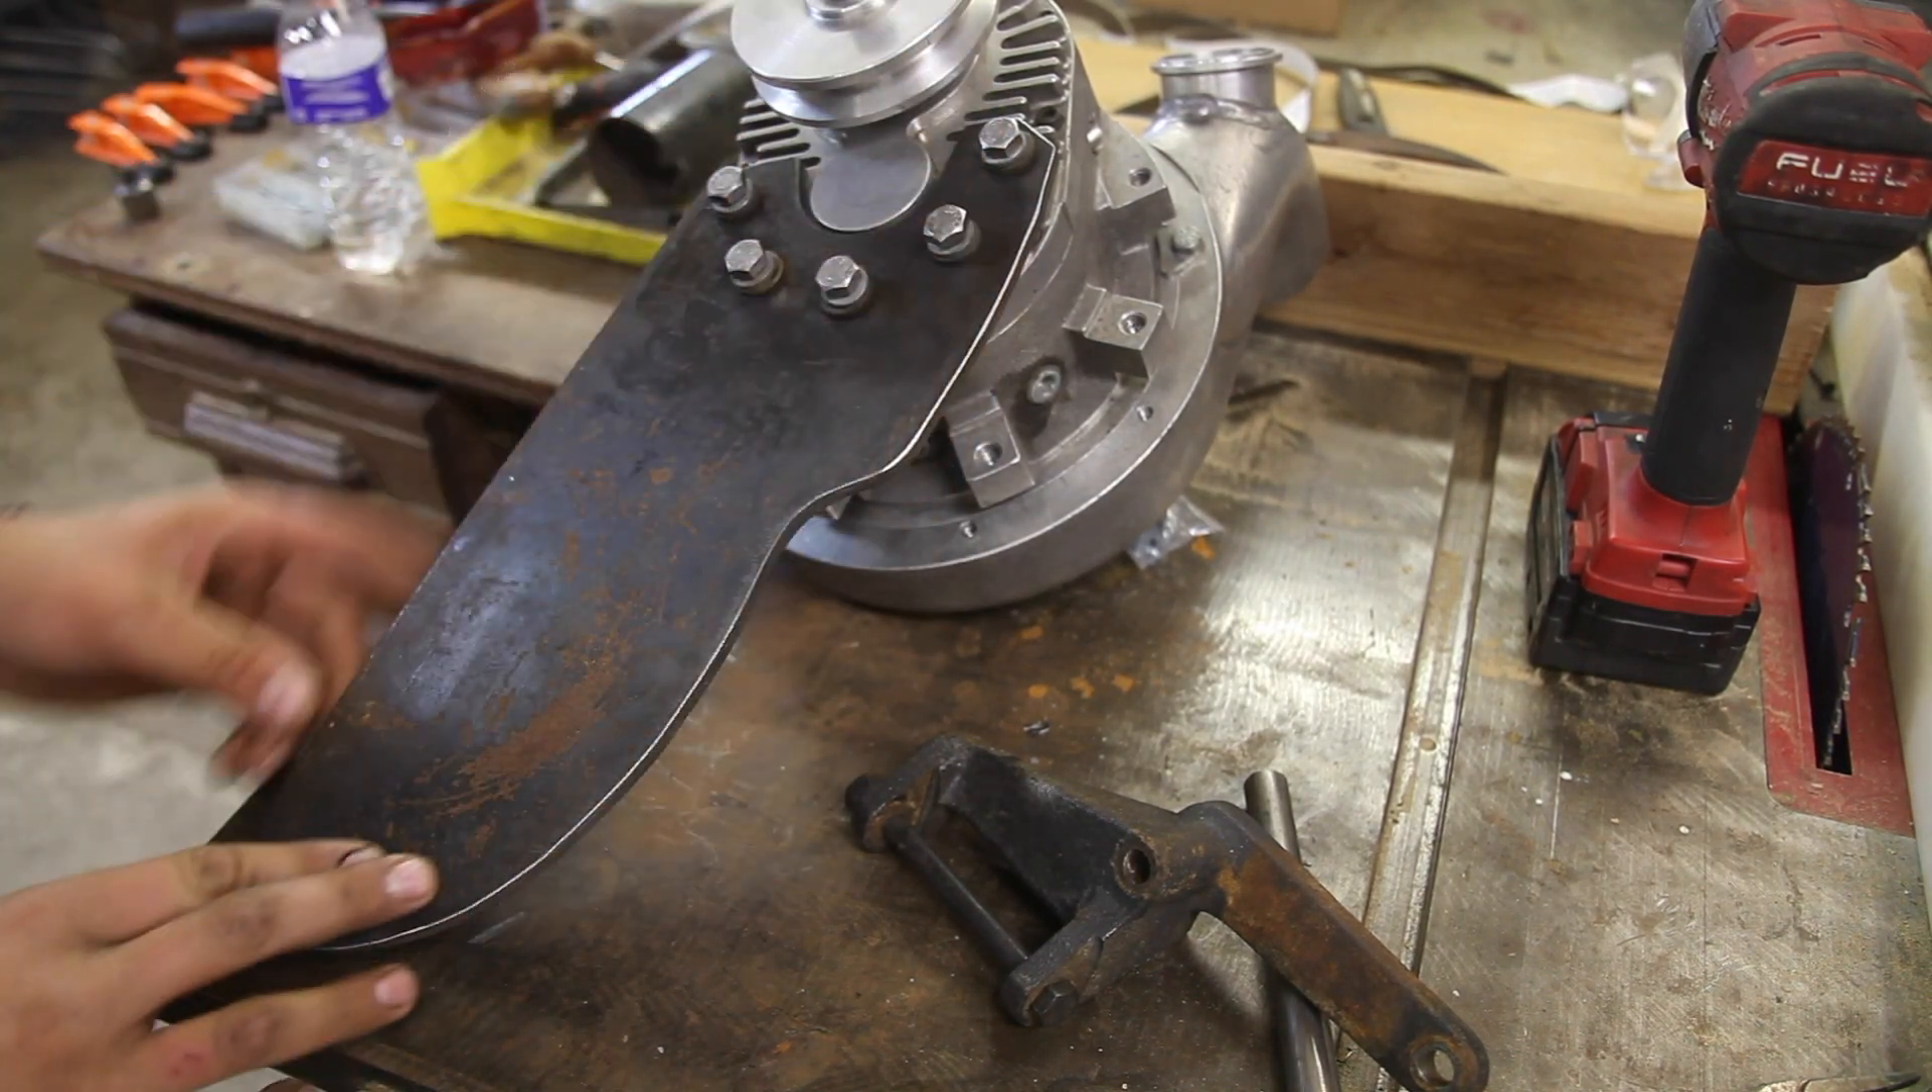So now I have the holes drilled and the mount bolted up to the supercharger.